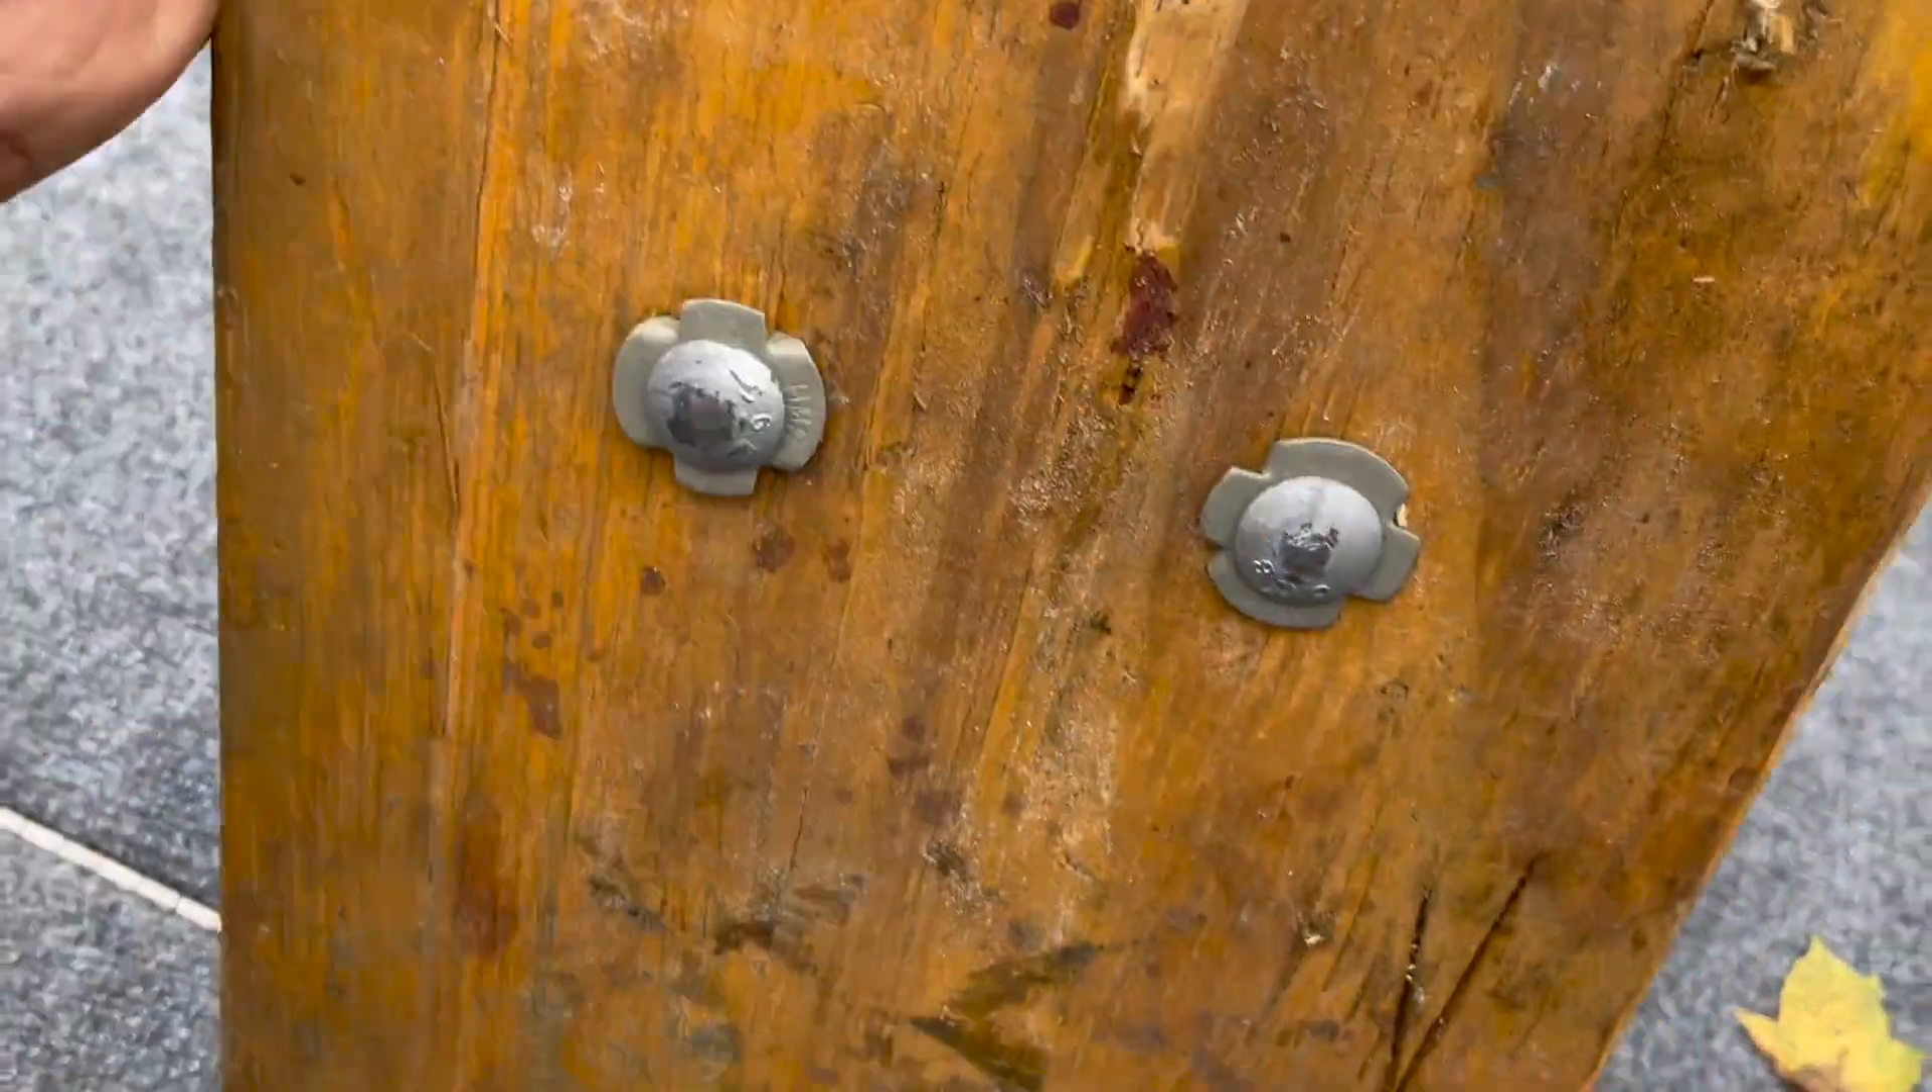I put these lock screws in the back for the second outboard engine.